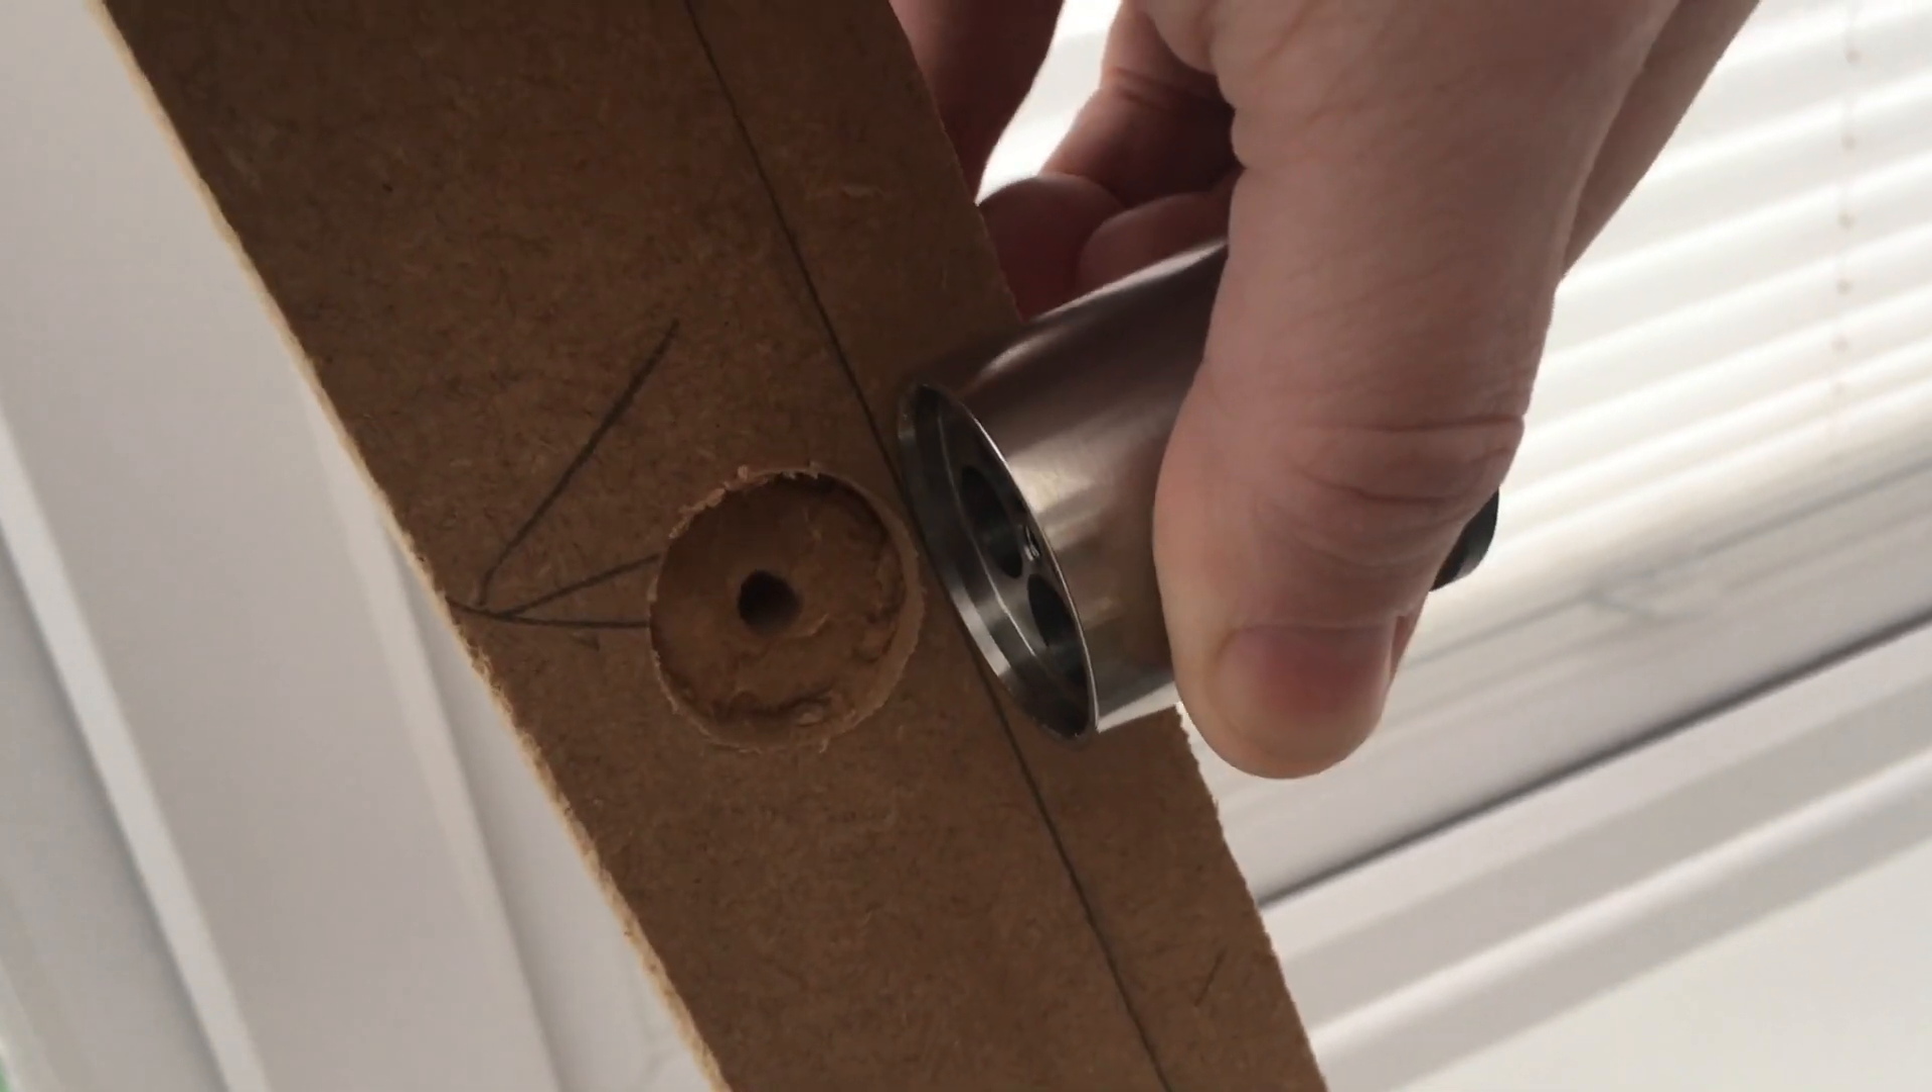As you can see in this piece of wood, the 25mm hole is smaller than the diameter of the adapter we have to fit.